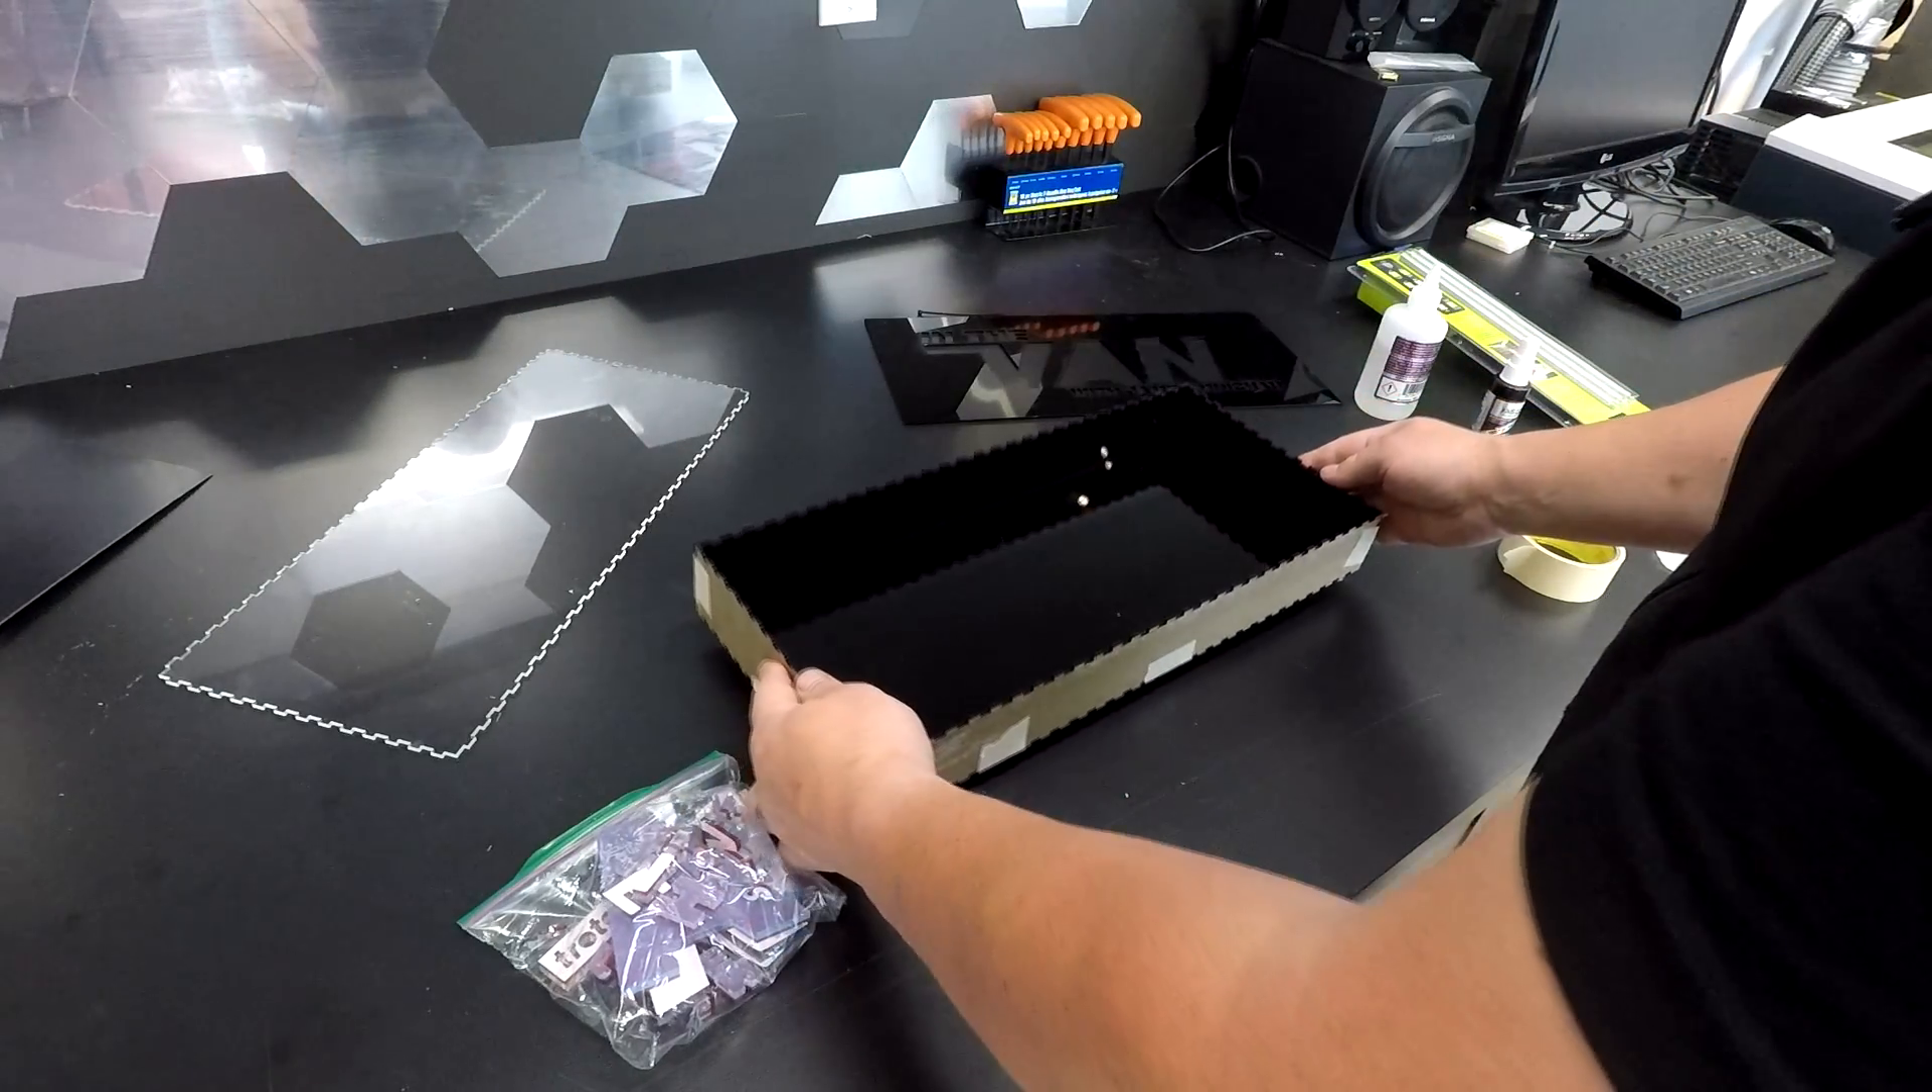Now we have our box put together it's not glued yet but it's put together.